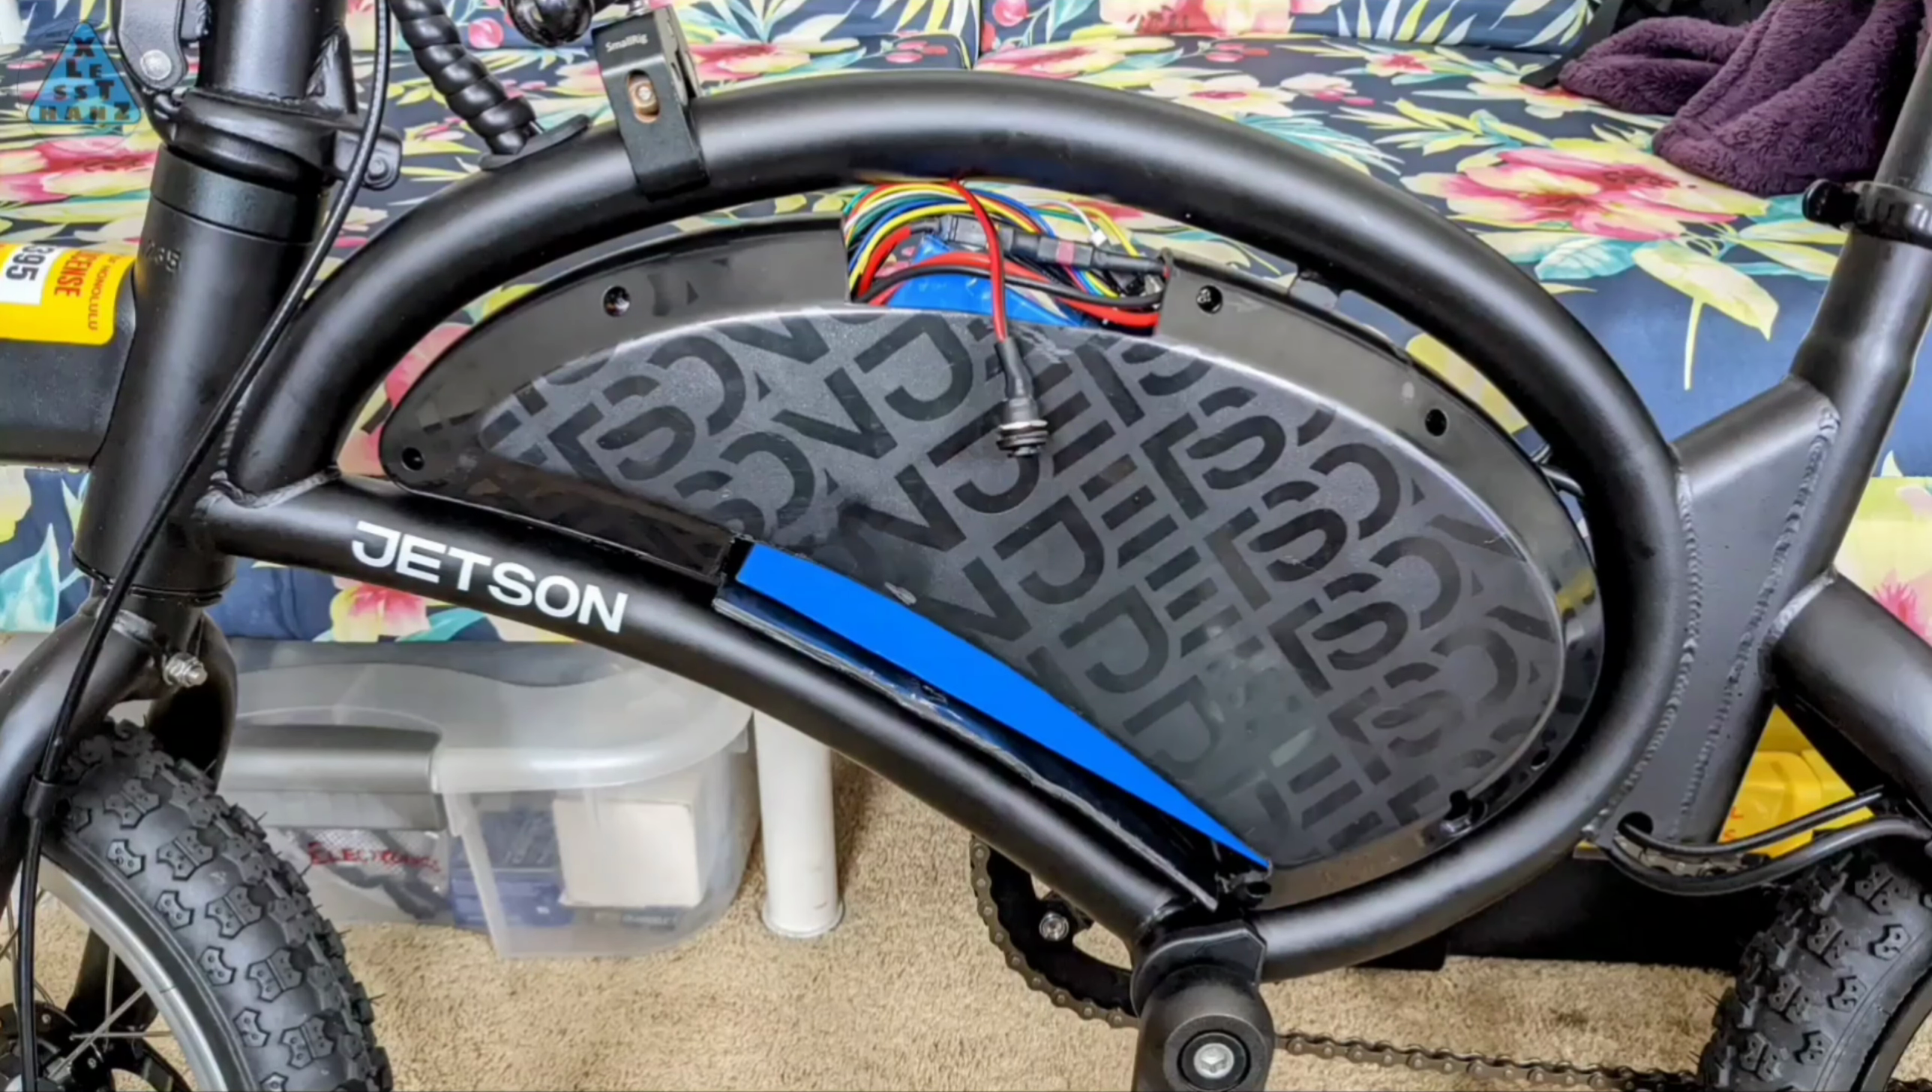The new battery is visible protruding from the bottom and top along with wiring exposed mostly through the cutout at the top.